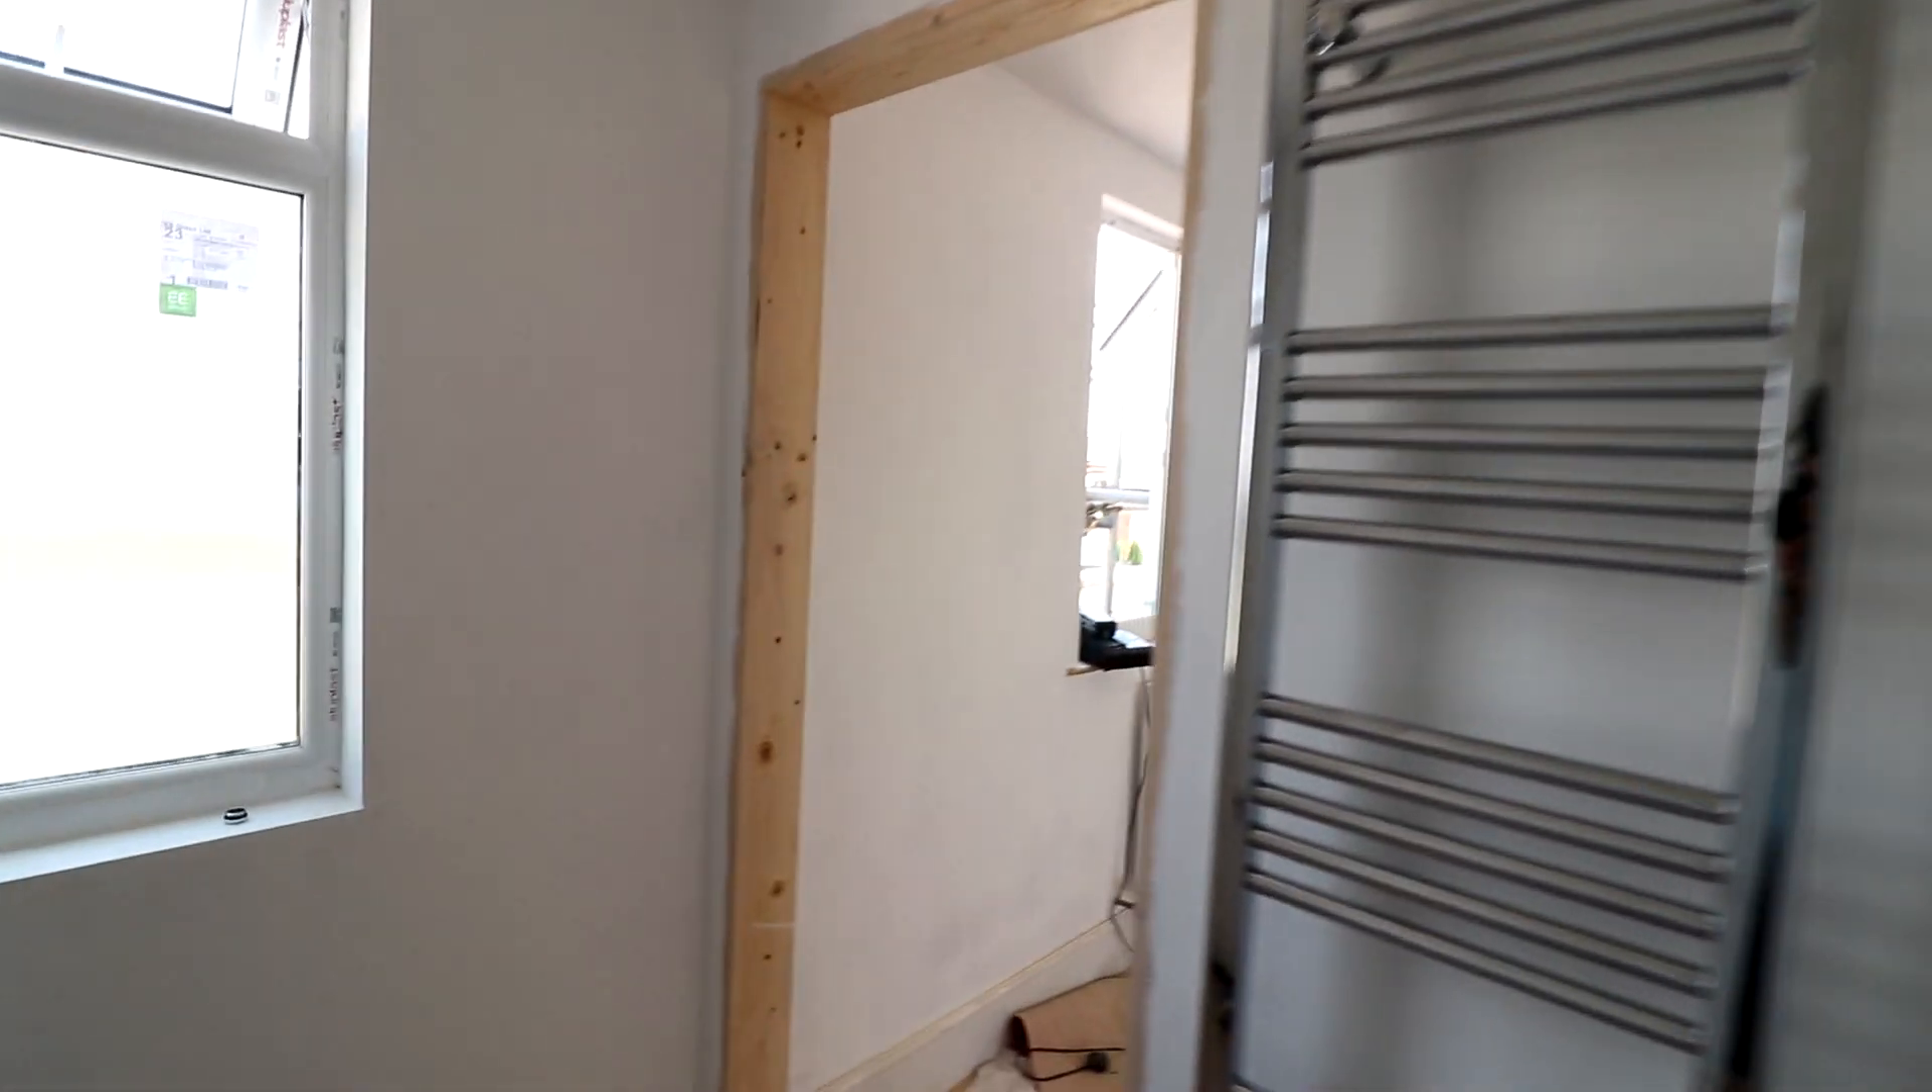The towel rail has gone up.